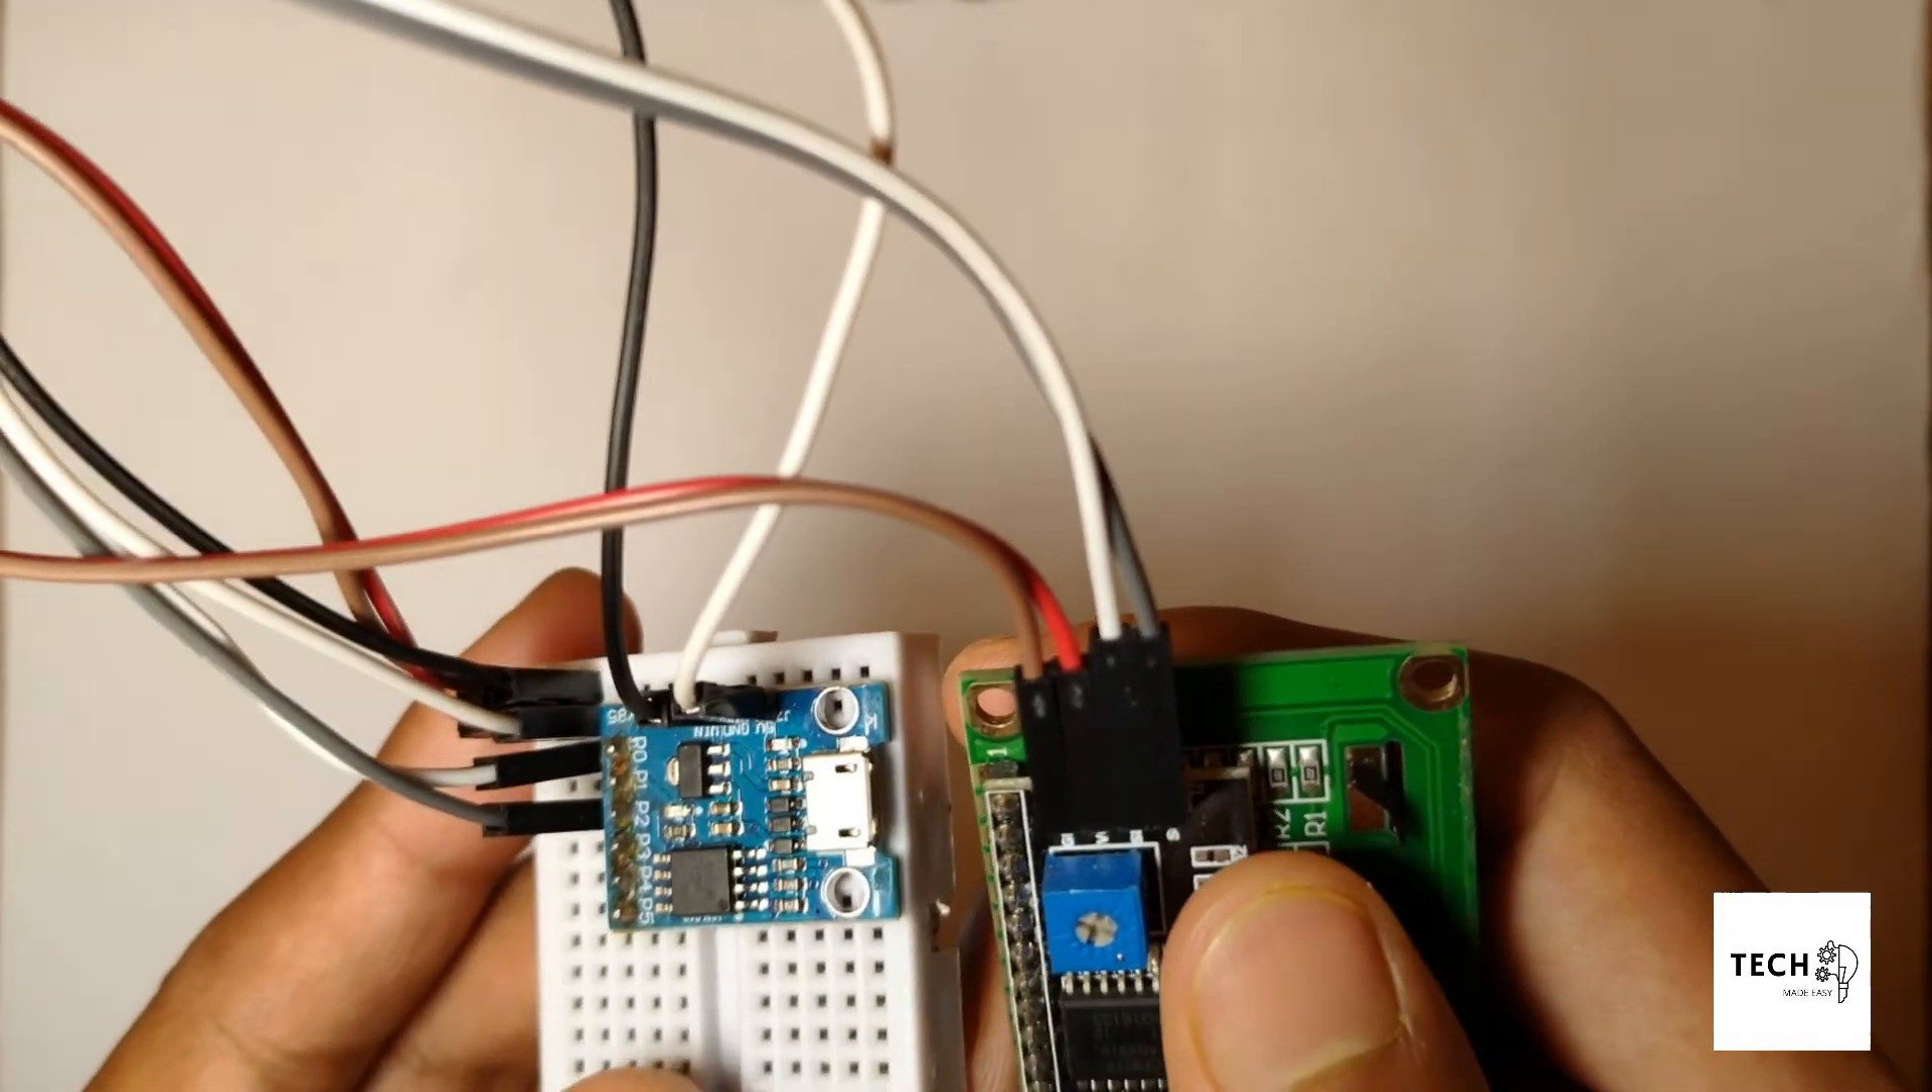As you can see, I have made the connections temporarily on a breadboard.